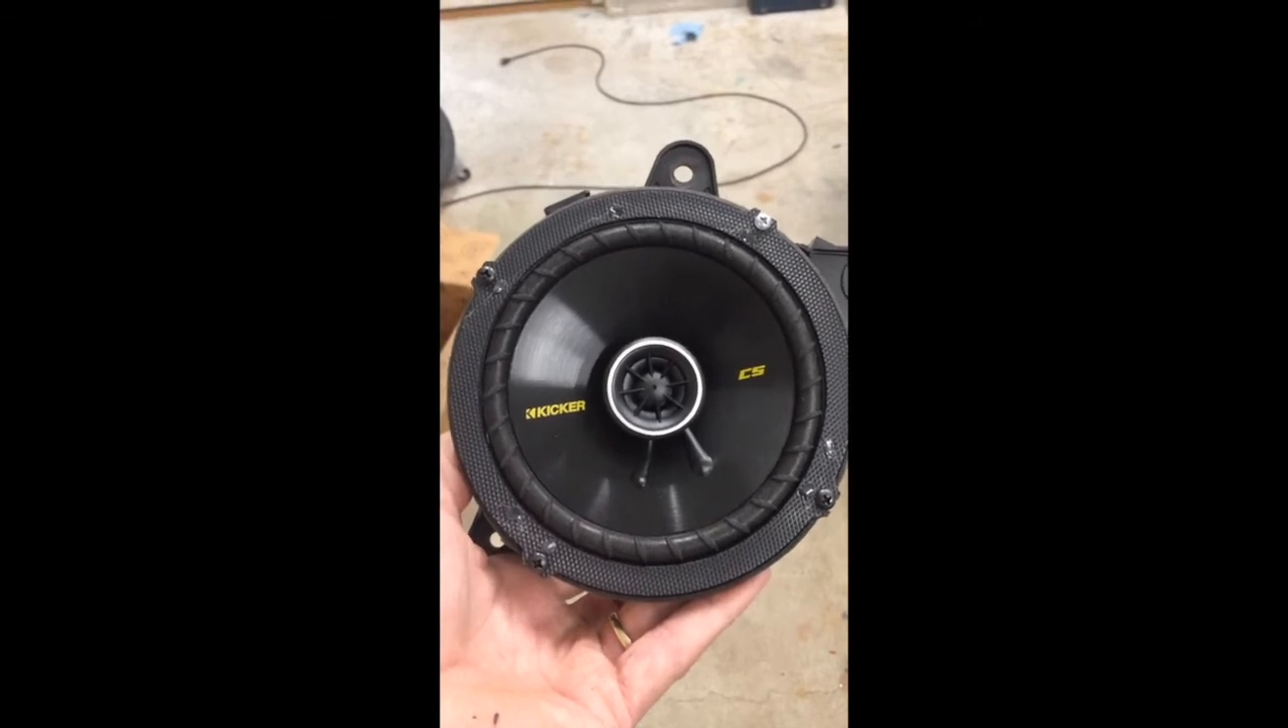Alright, here's the kicker speaker installed in the original factory frame for the old Toyota speaker, which I cut out.